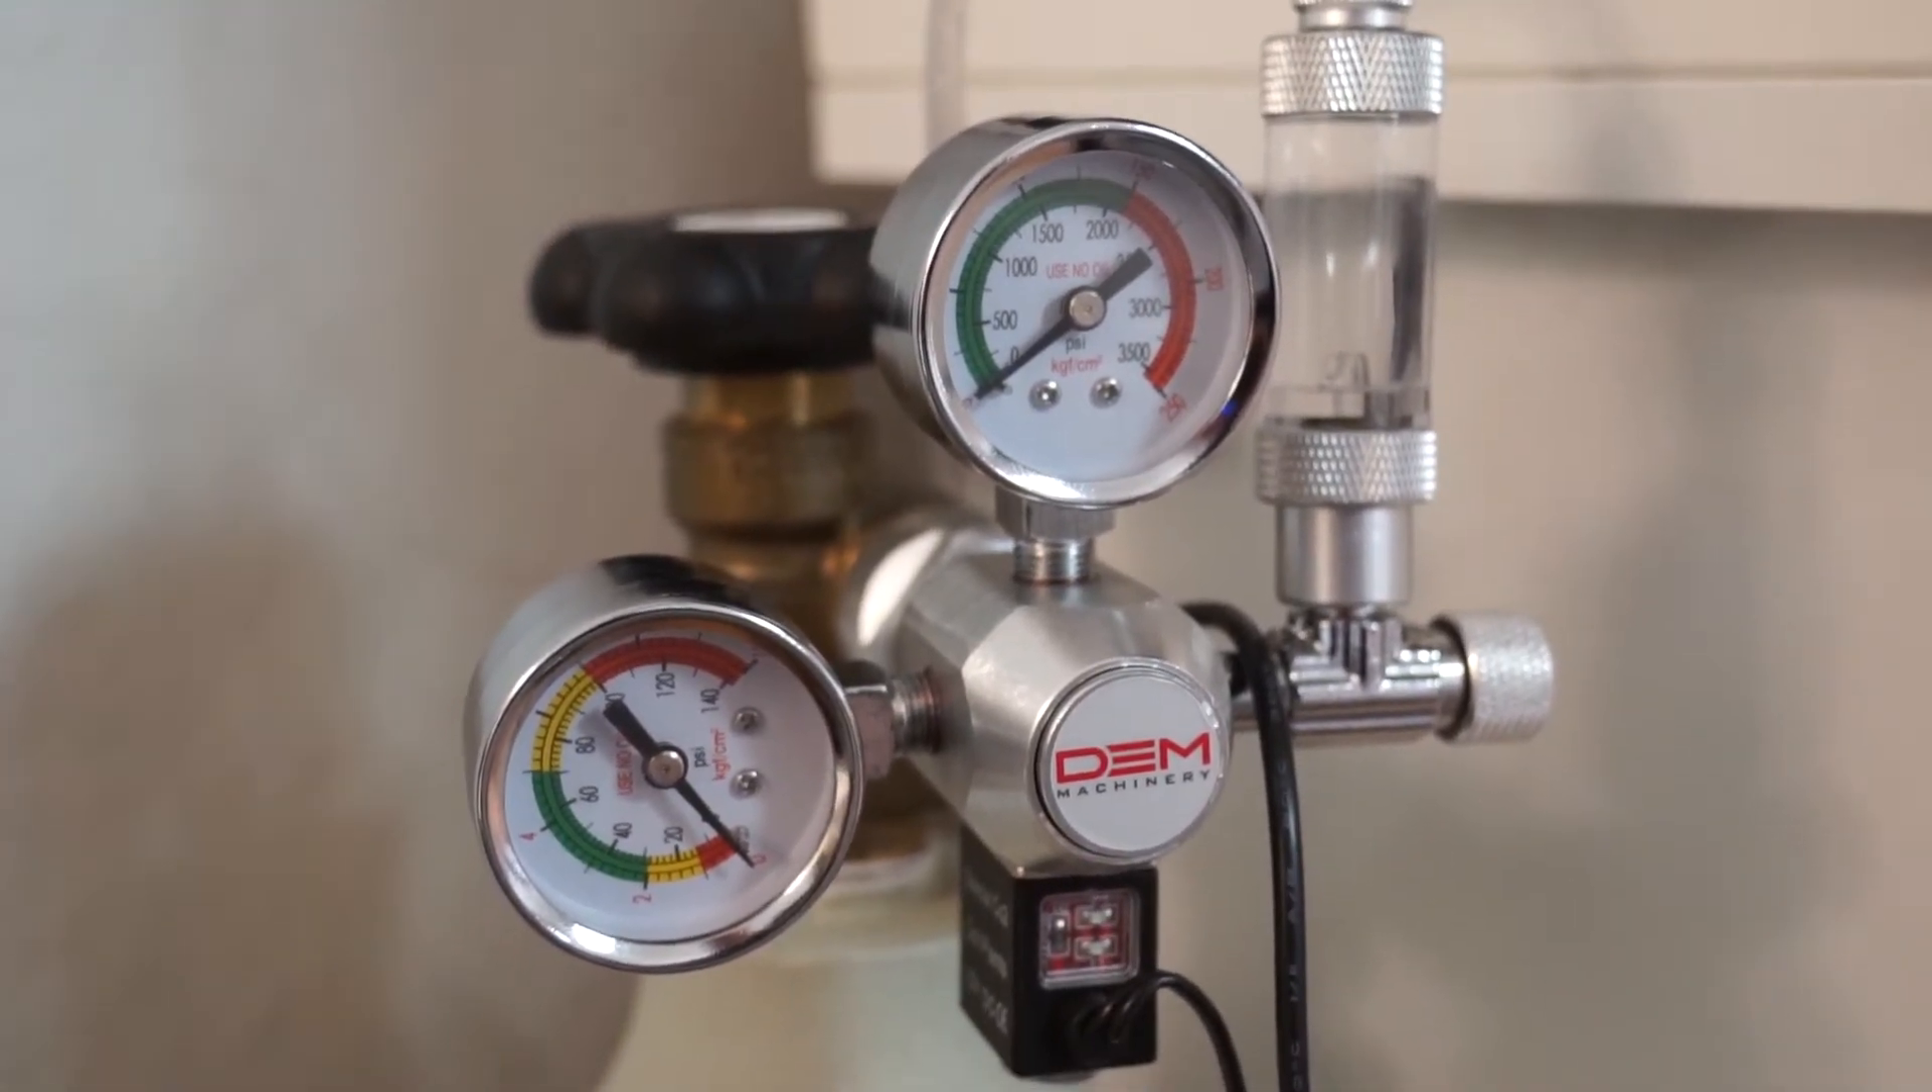Let's hook it back up to the tank and see how it does. So I've got the regulator hooked back up to the tank.